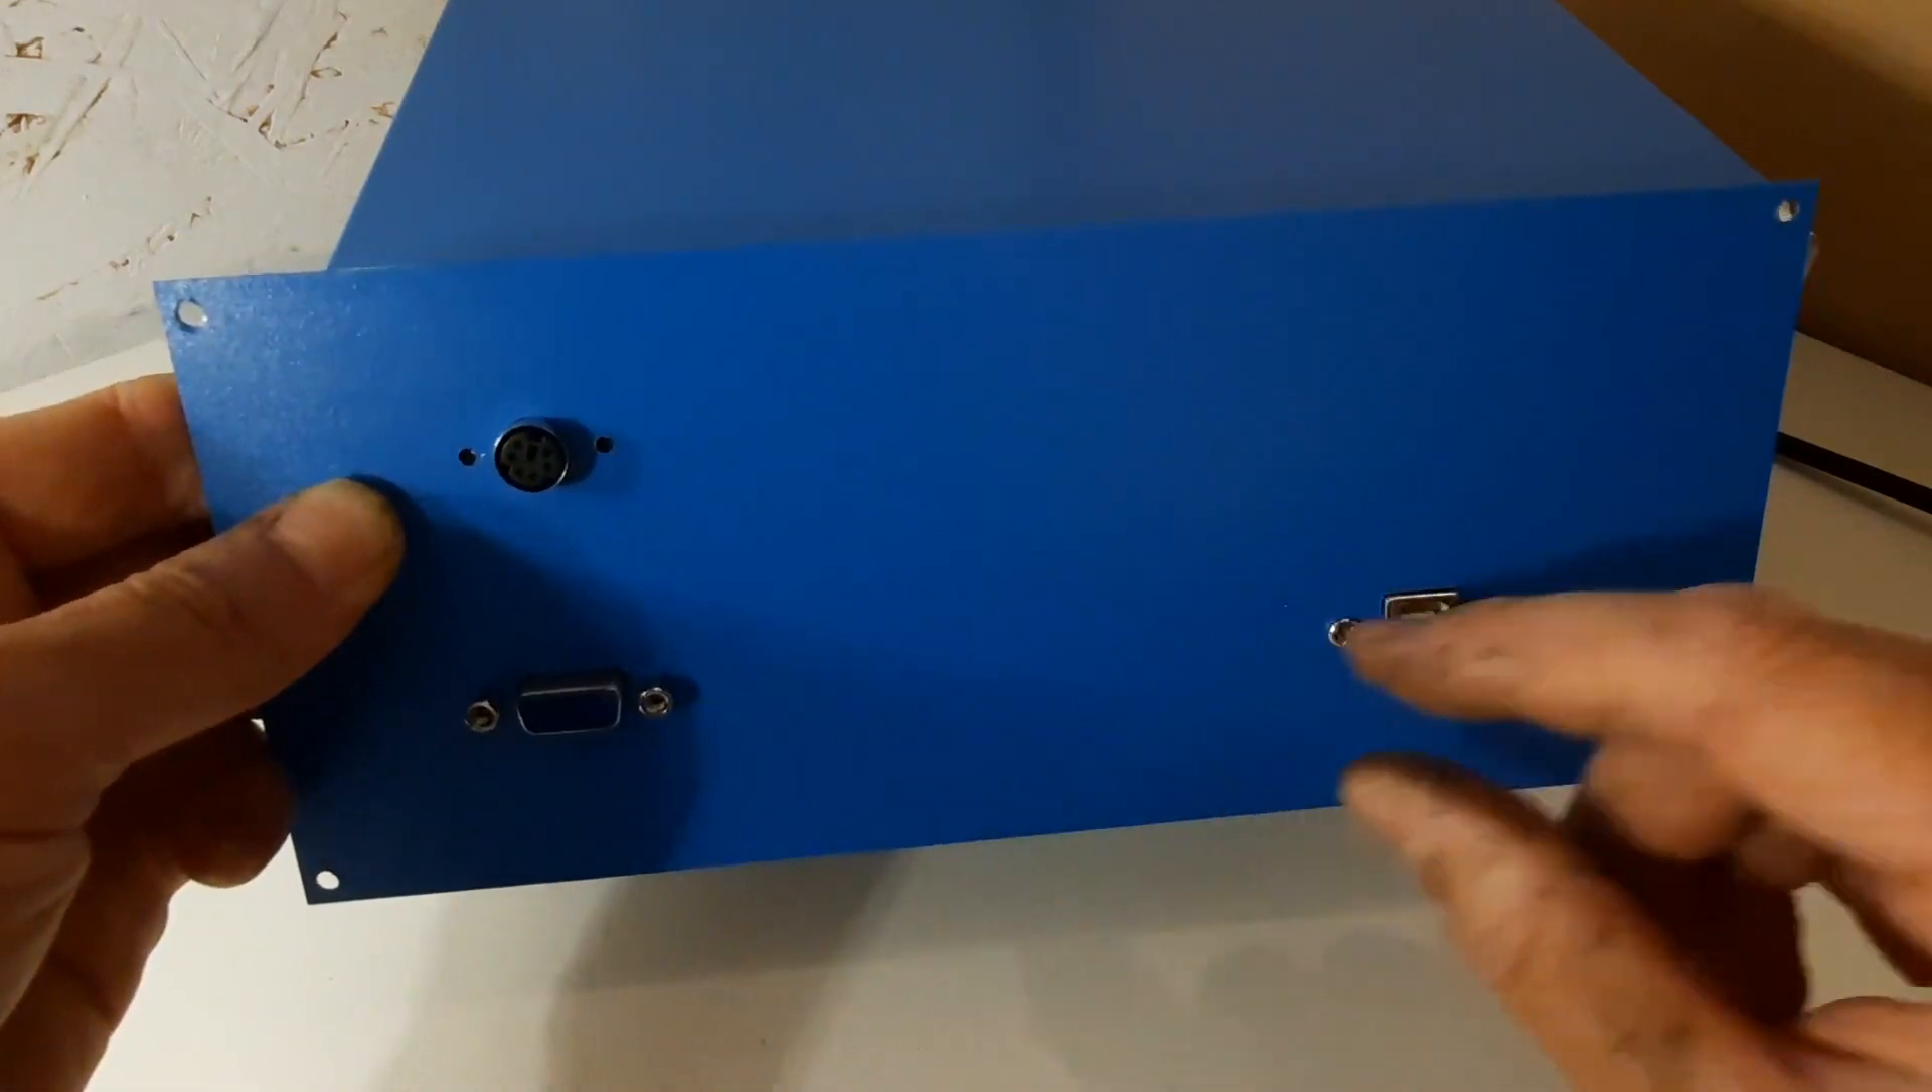I couldn't find the screws for the ps2 connector but that's just sort of sitting in there at the moment.